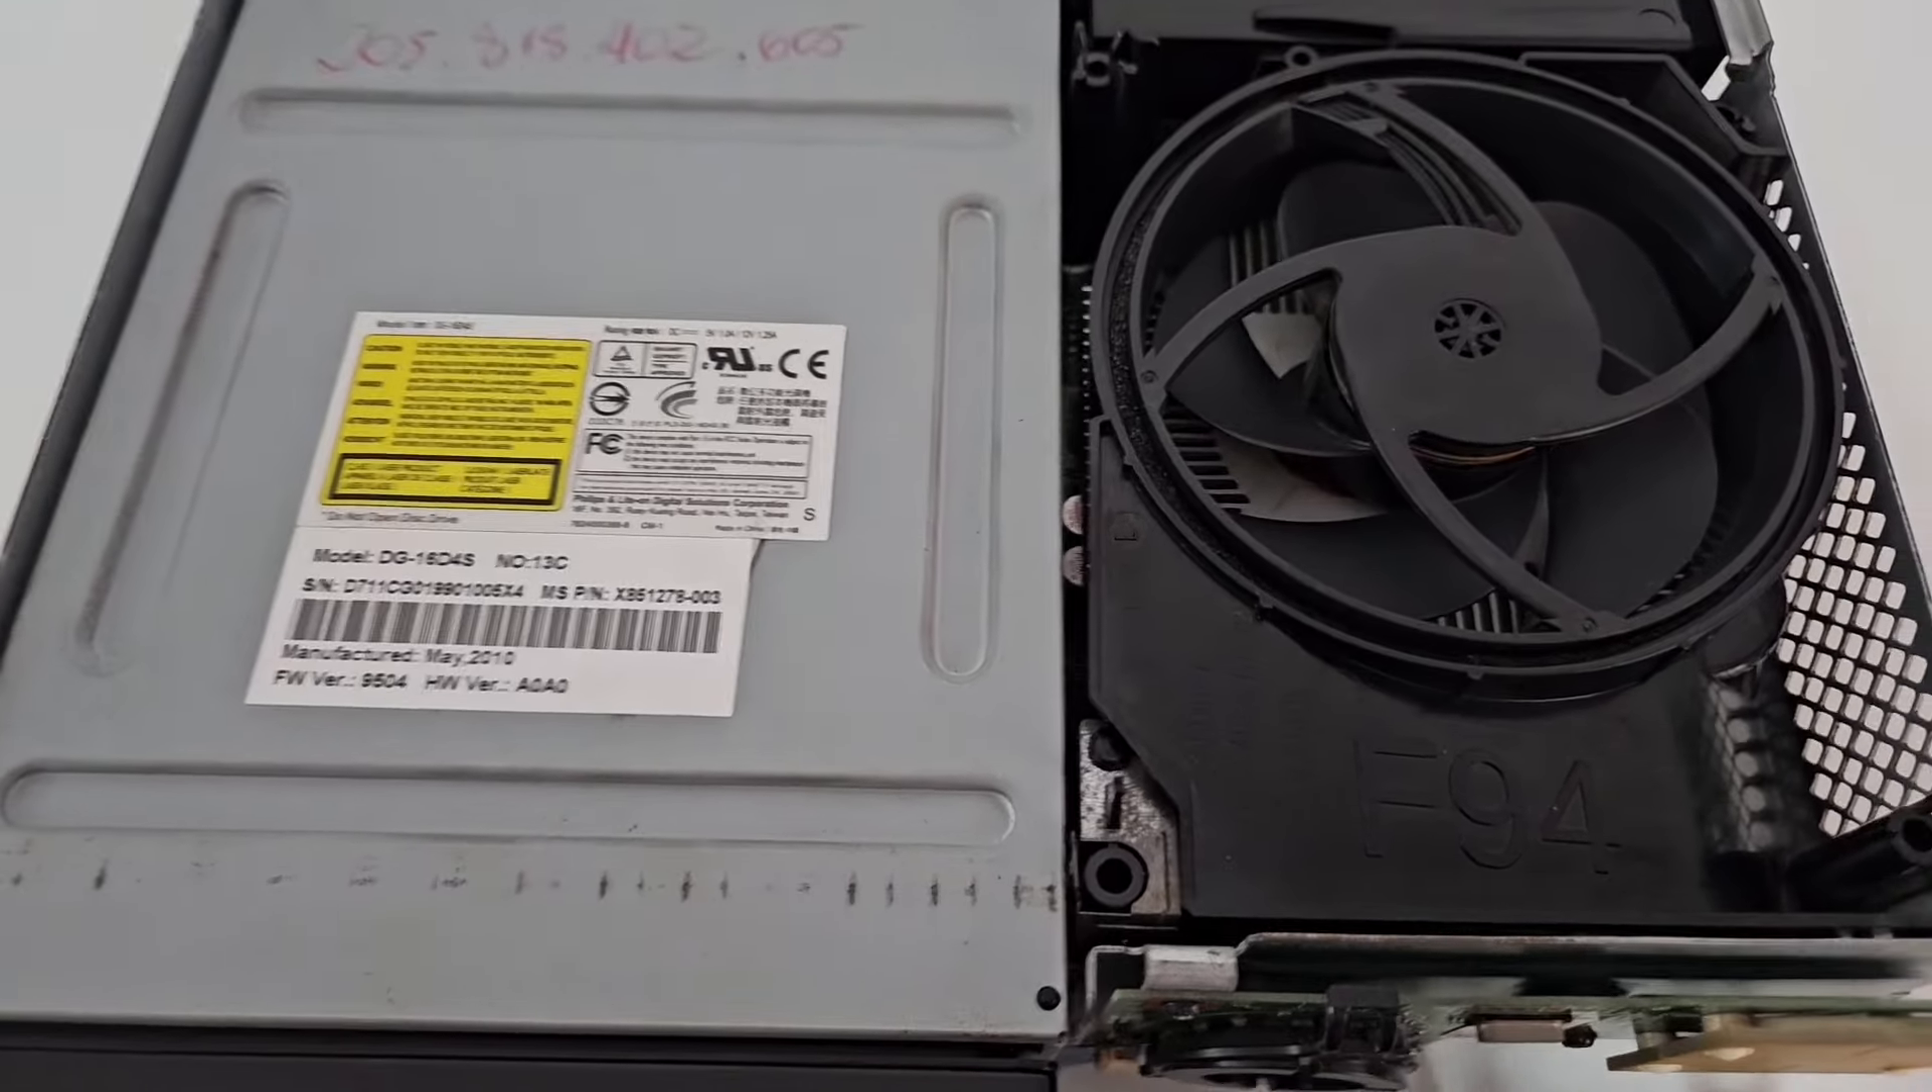Drive e carenagem do cooler foram instalados.